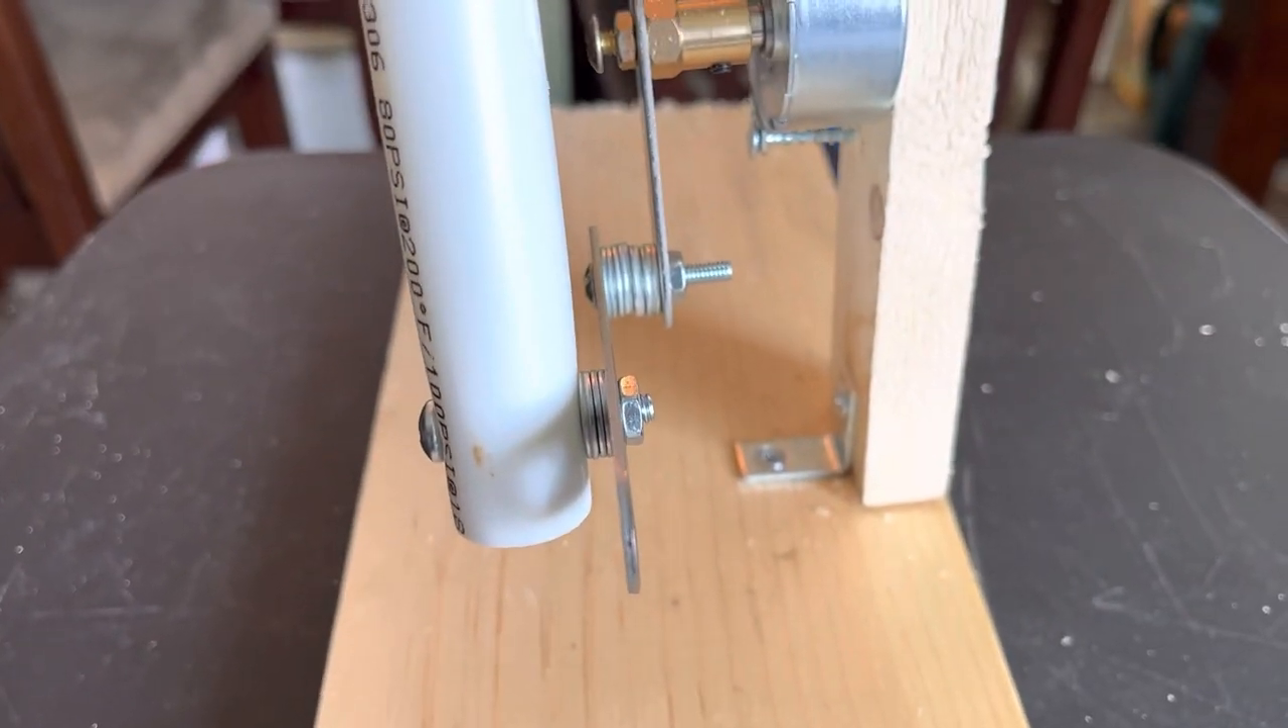I had to put a couple extra washers here to build it out because it was catching.